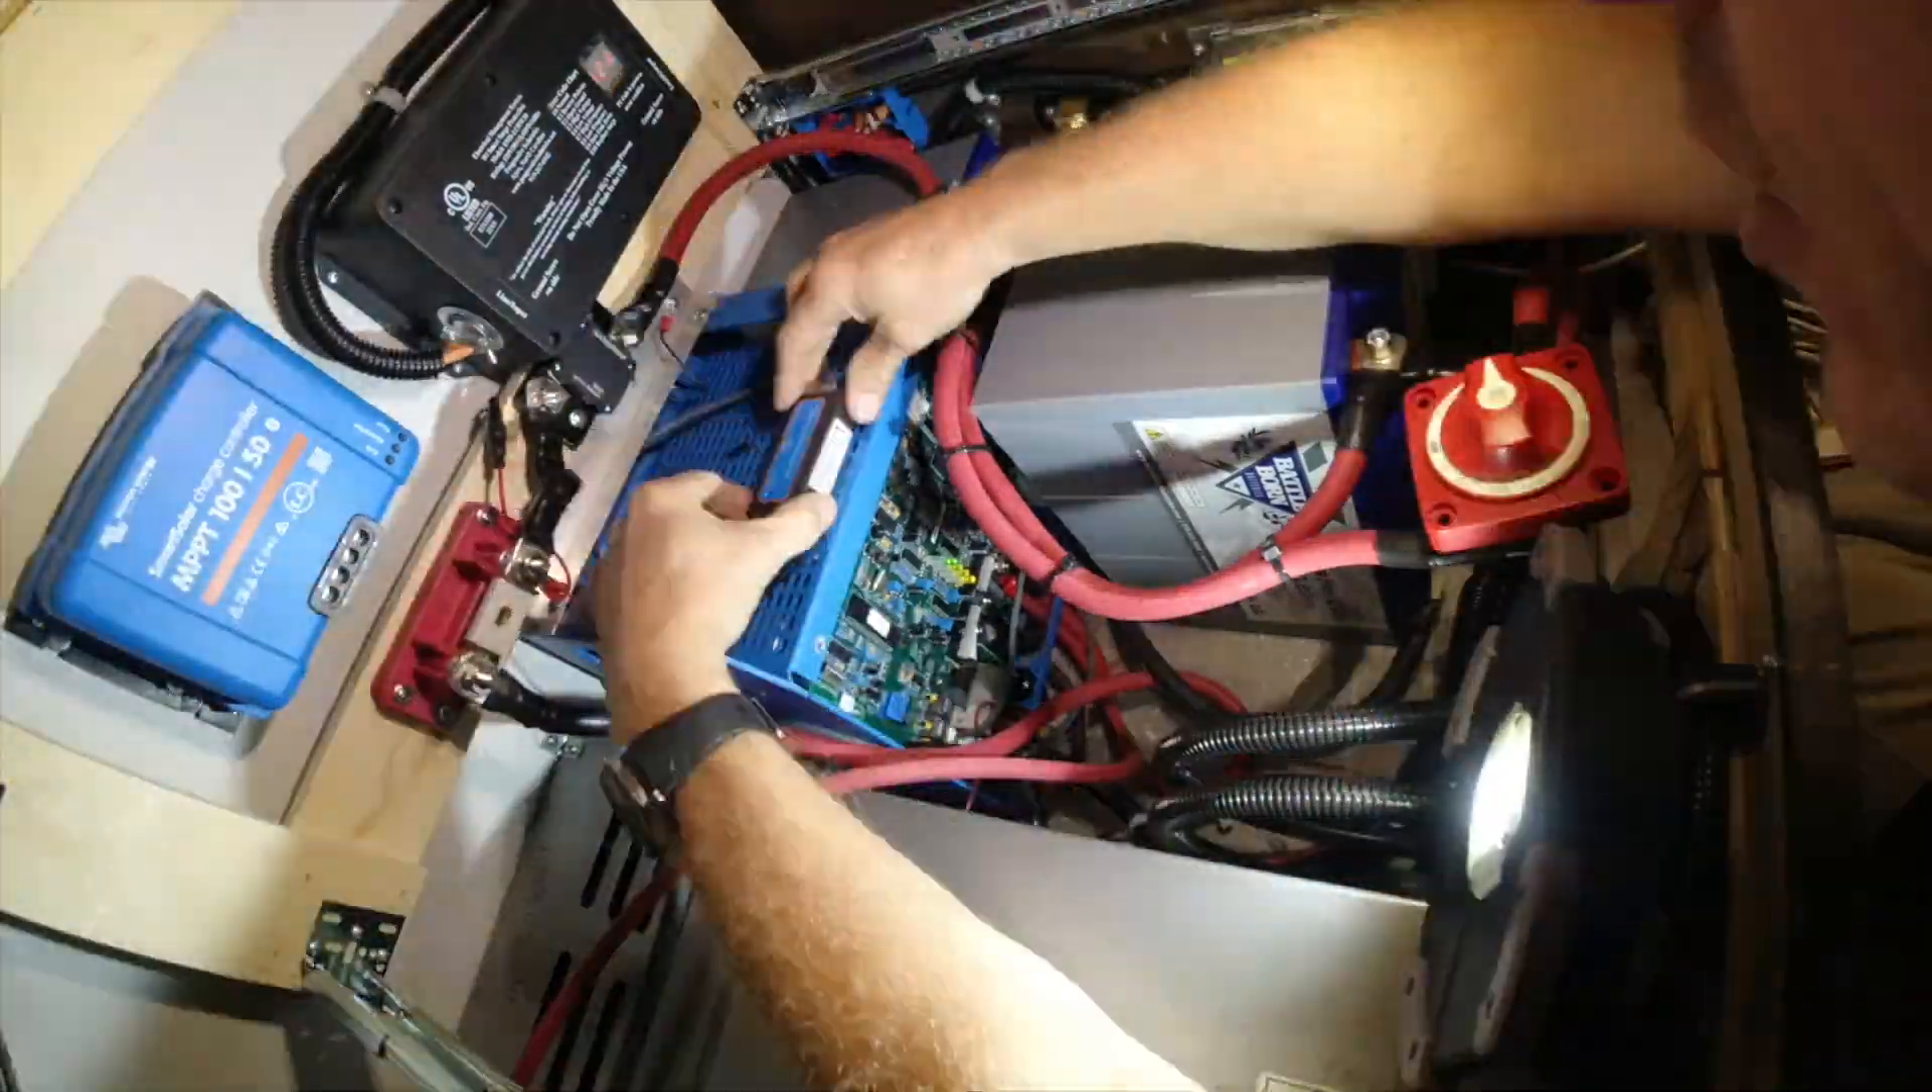I also removed the top cover so that it would have more access to free air.